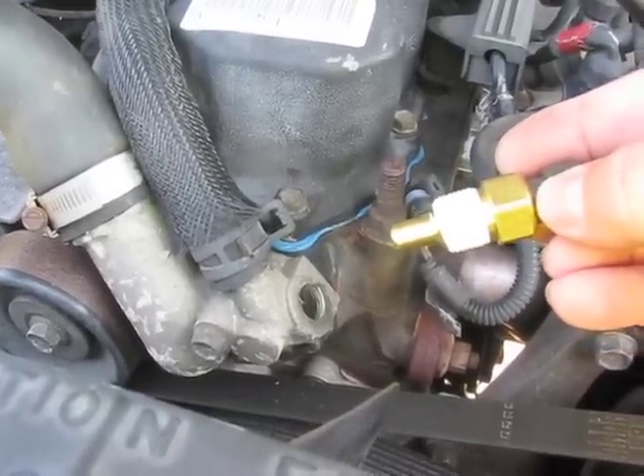Okay now that I've wrapped the new temperature sensor with Teflon tape around the threads it's time to install it.